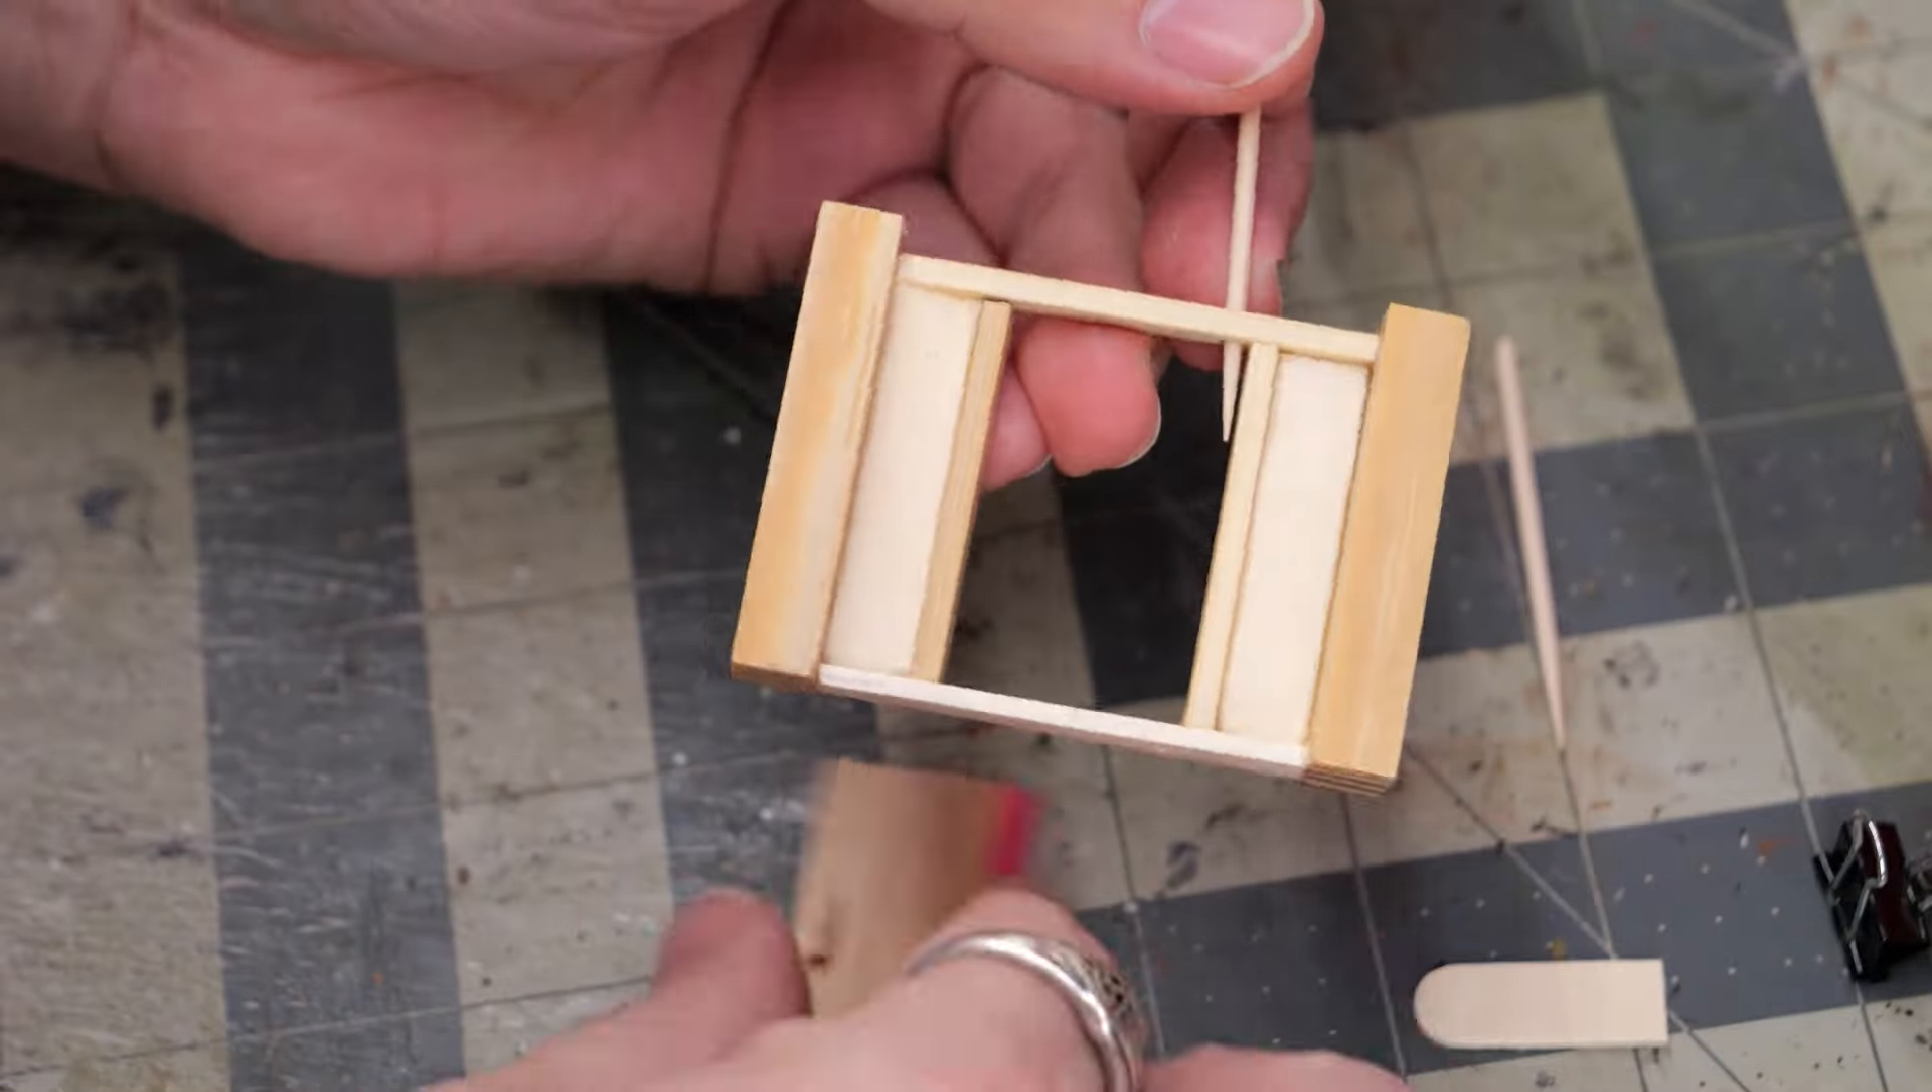So here I've attached the side supports and I'm just going to show you how the hinge is going to work.